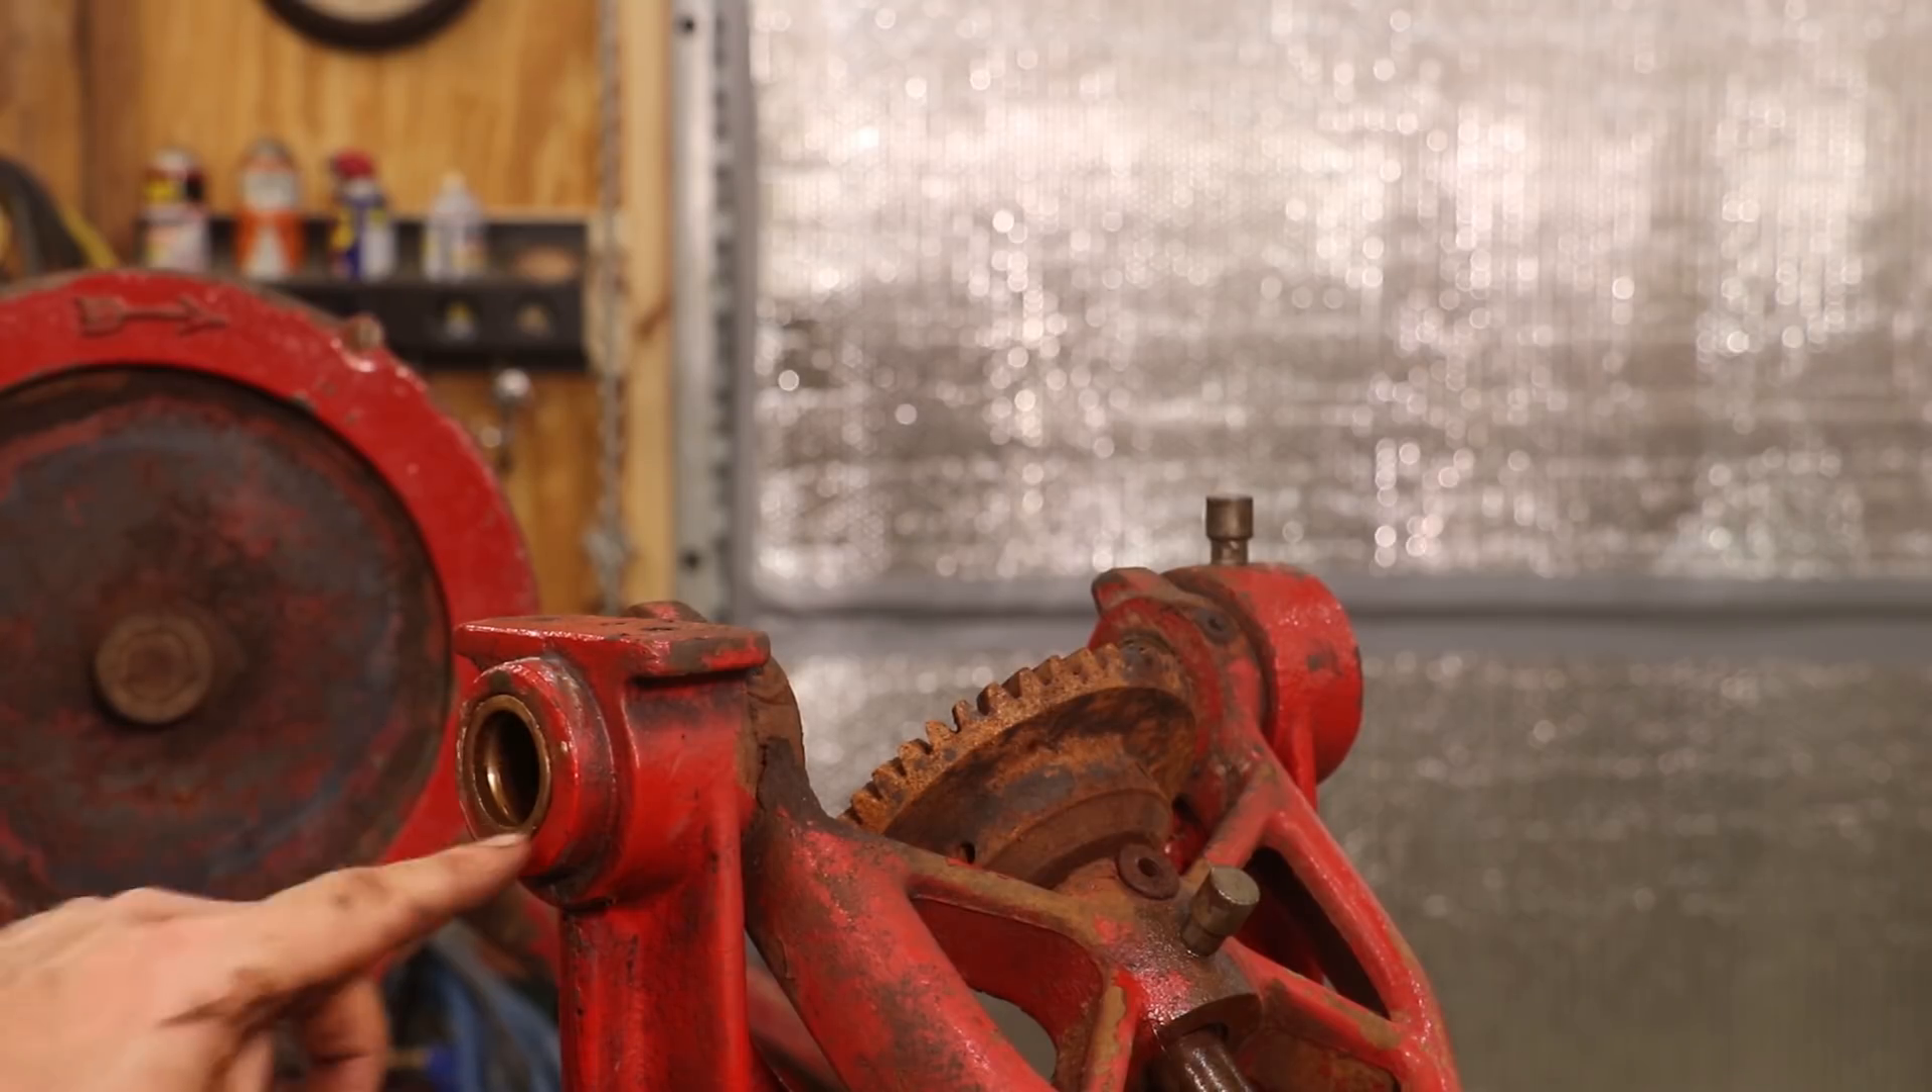All right, I've got that shaft out of here.